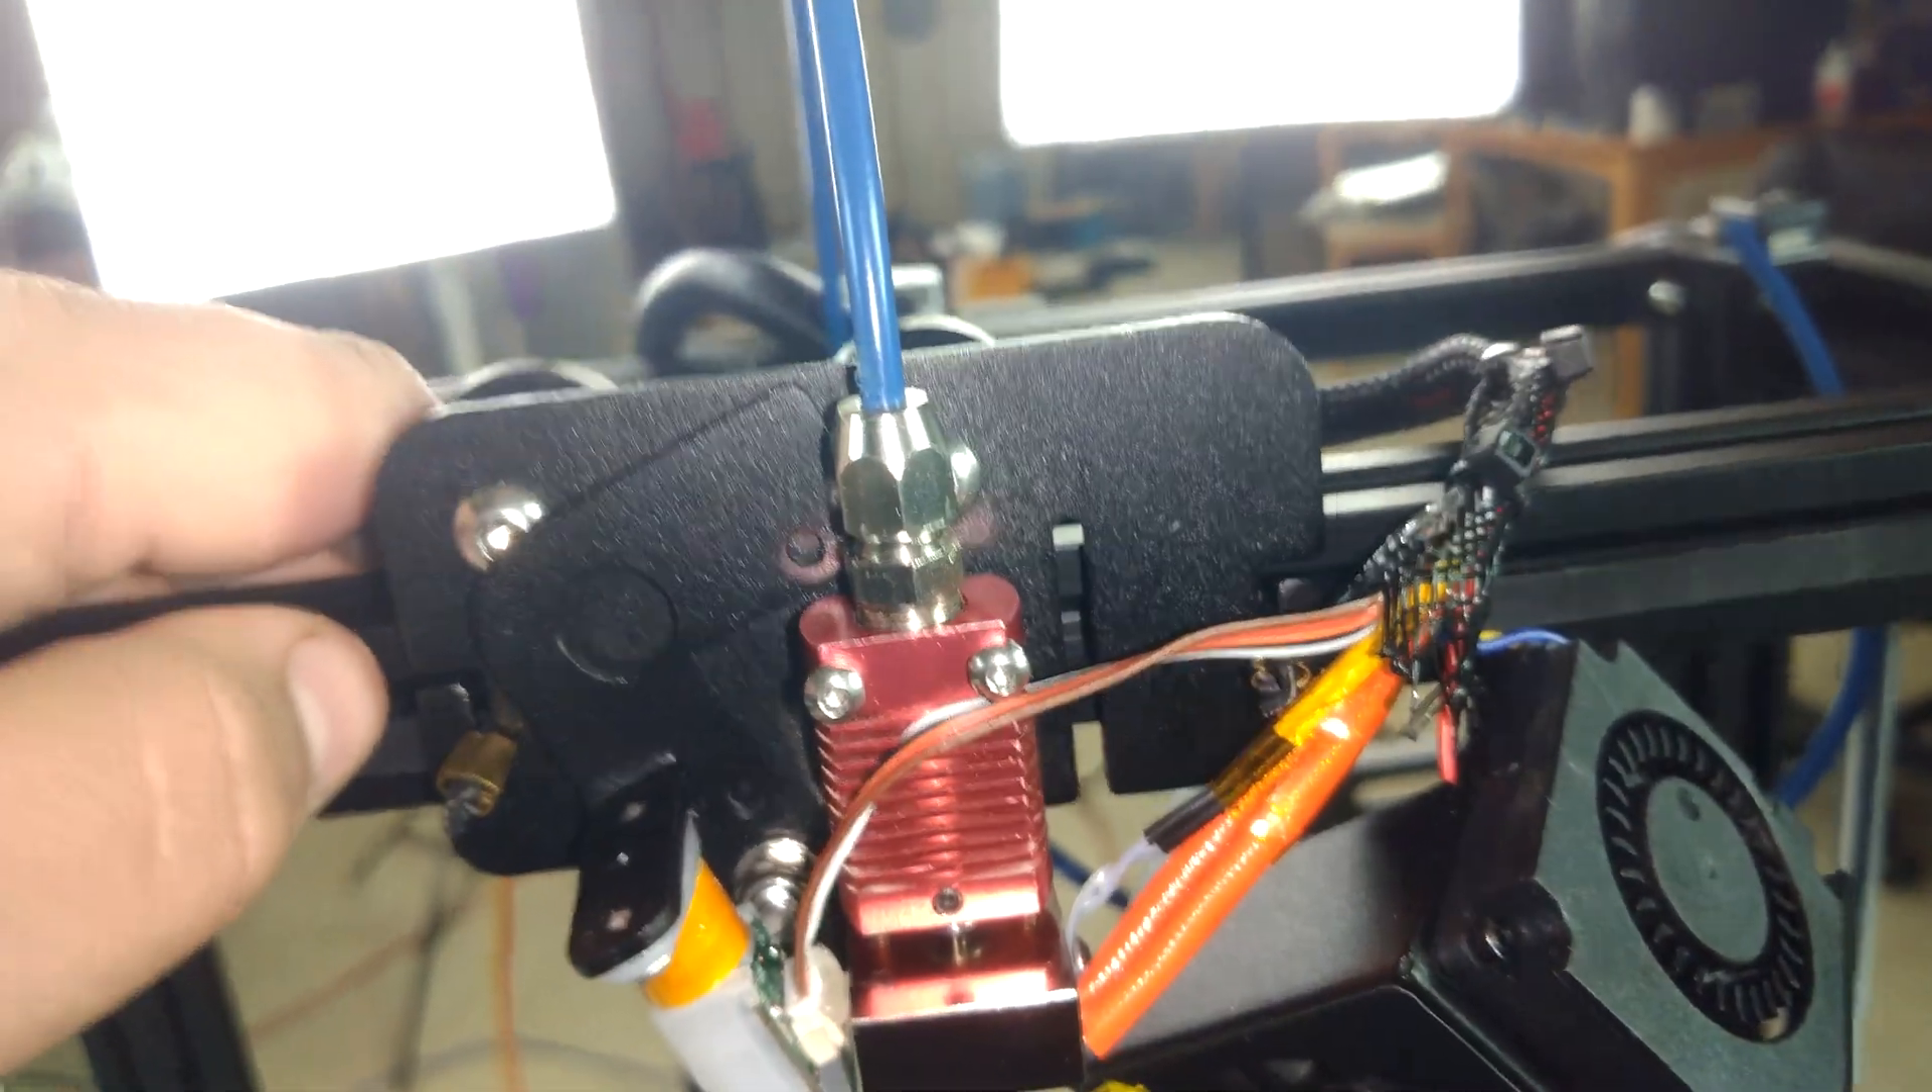For right now, we just want to get everything situated and ready to go. Okie doke. We have got our new hot end in place.